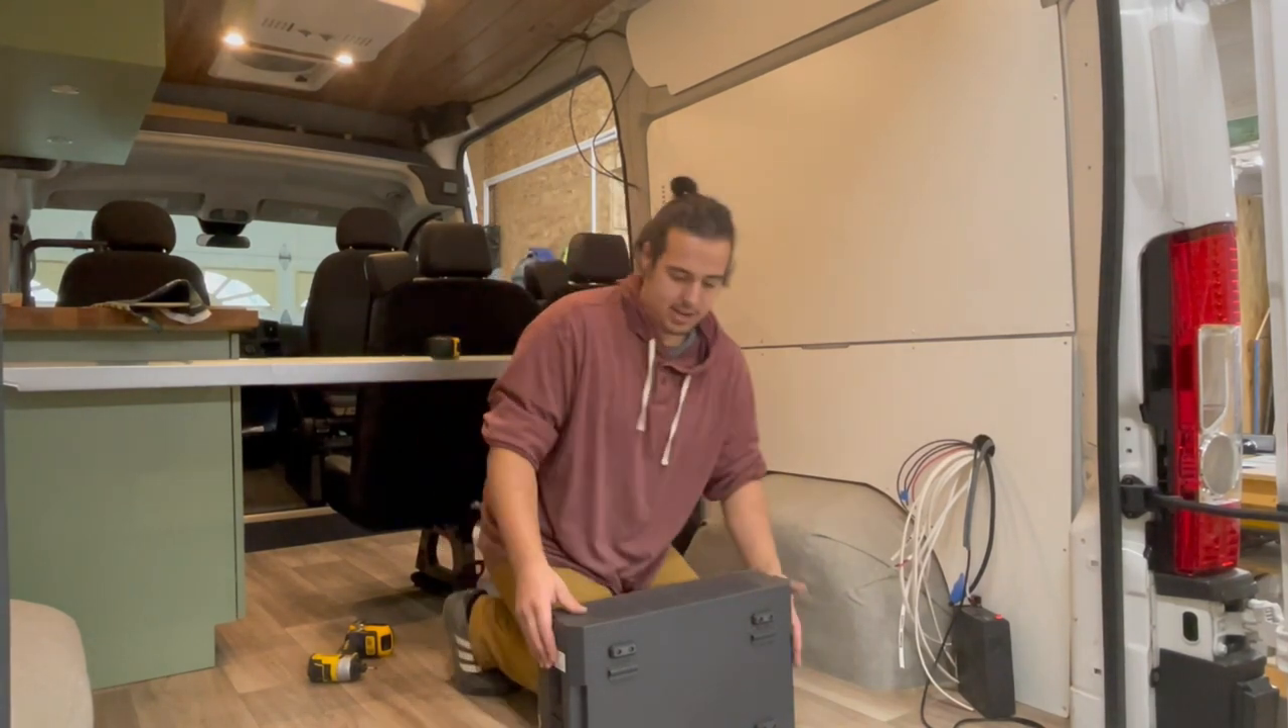Um and then what we're going to do we've got all of our wires like roughed out of the van in this corner right here so this is where our distribution panel is going to go.